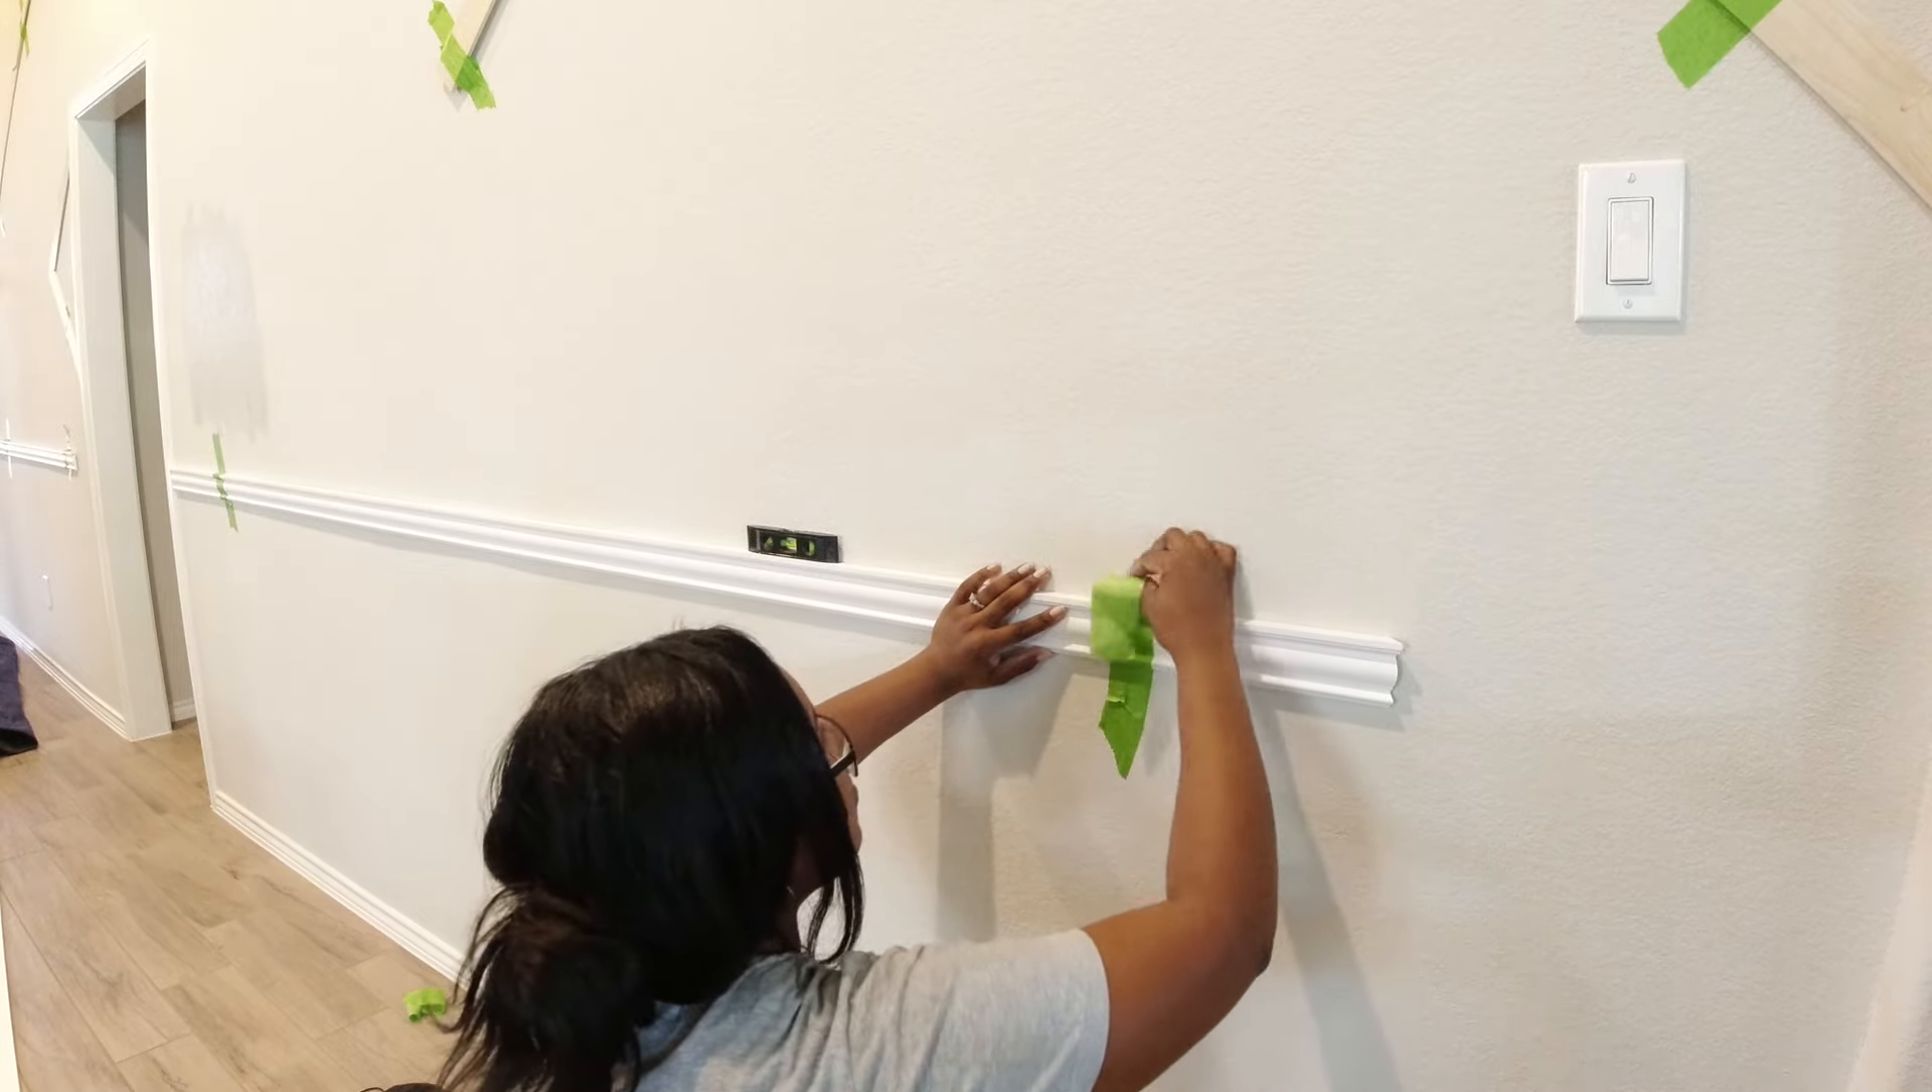As you can see this piece in particular was too short to stretch the whole wall.